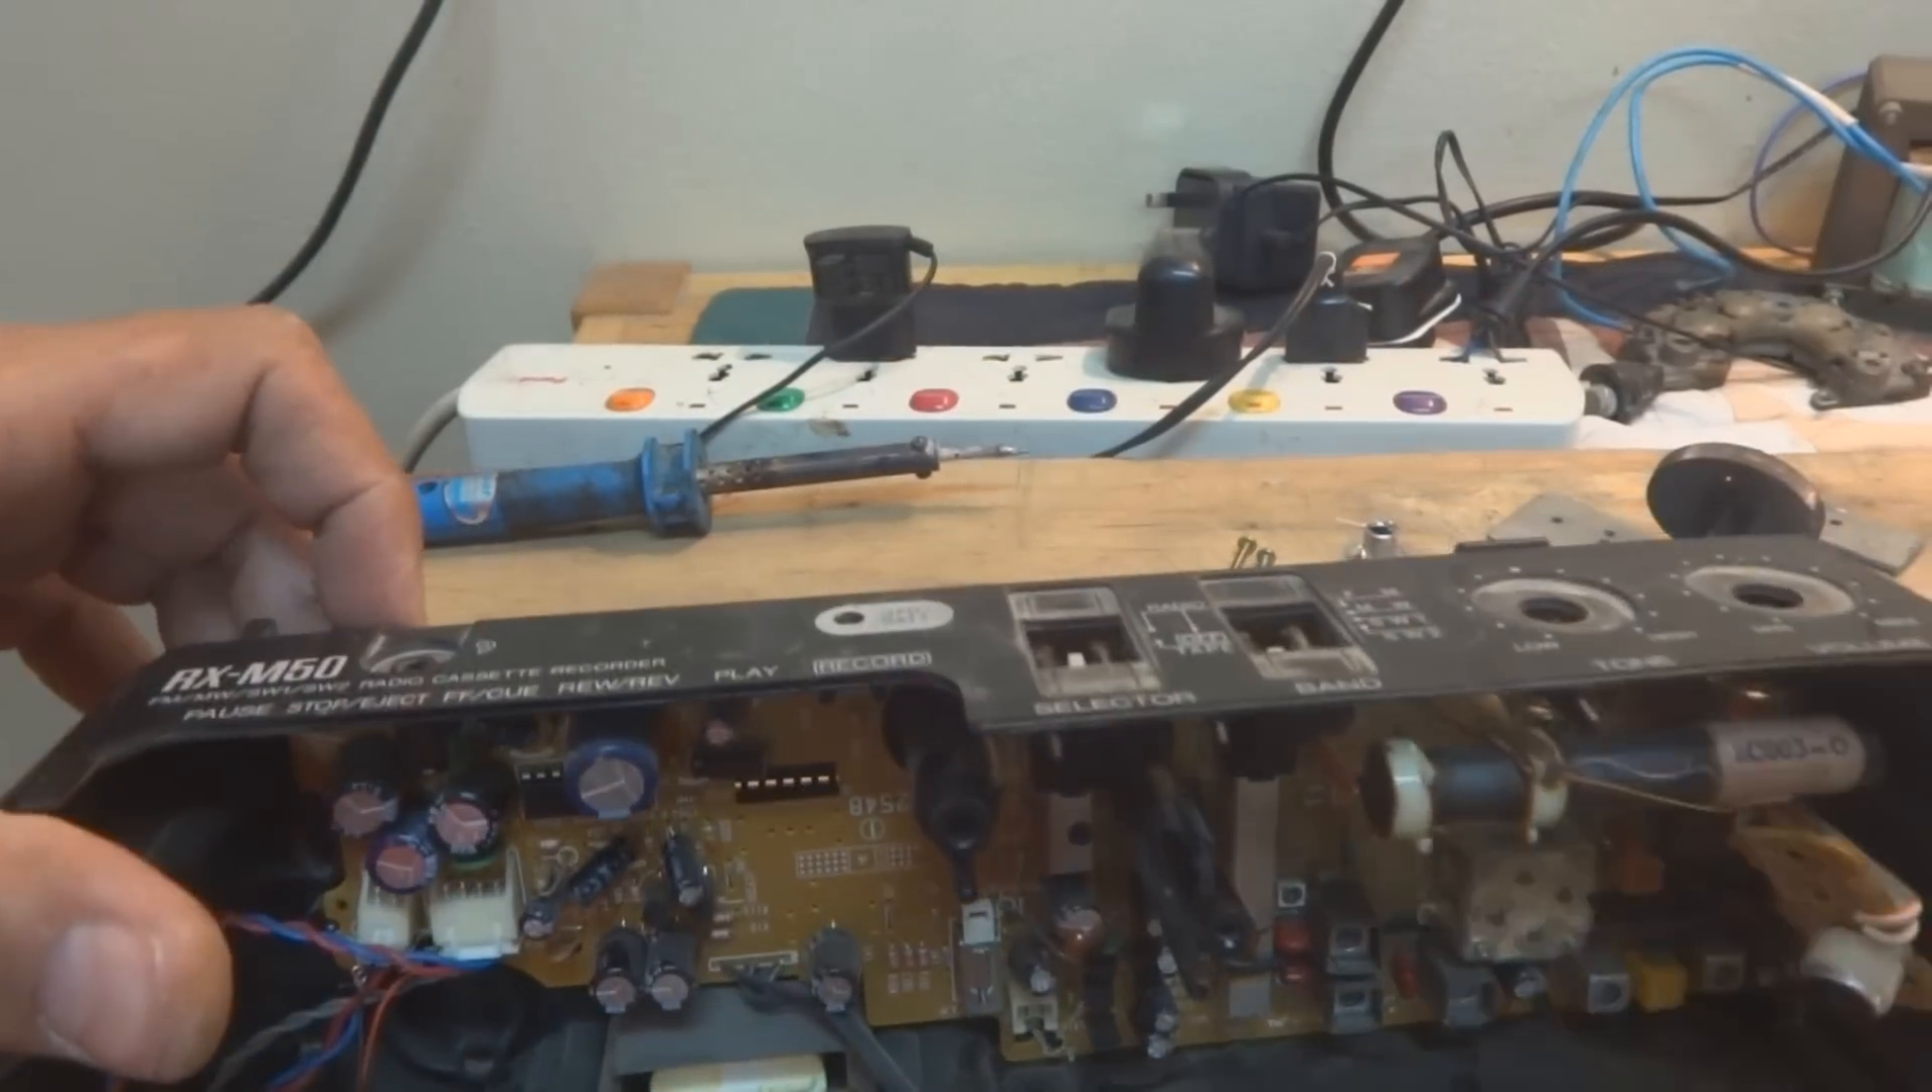So all knobs removed as you can see.